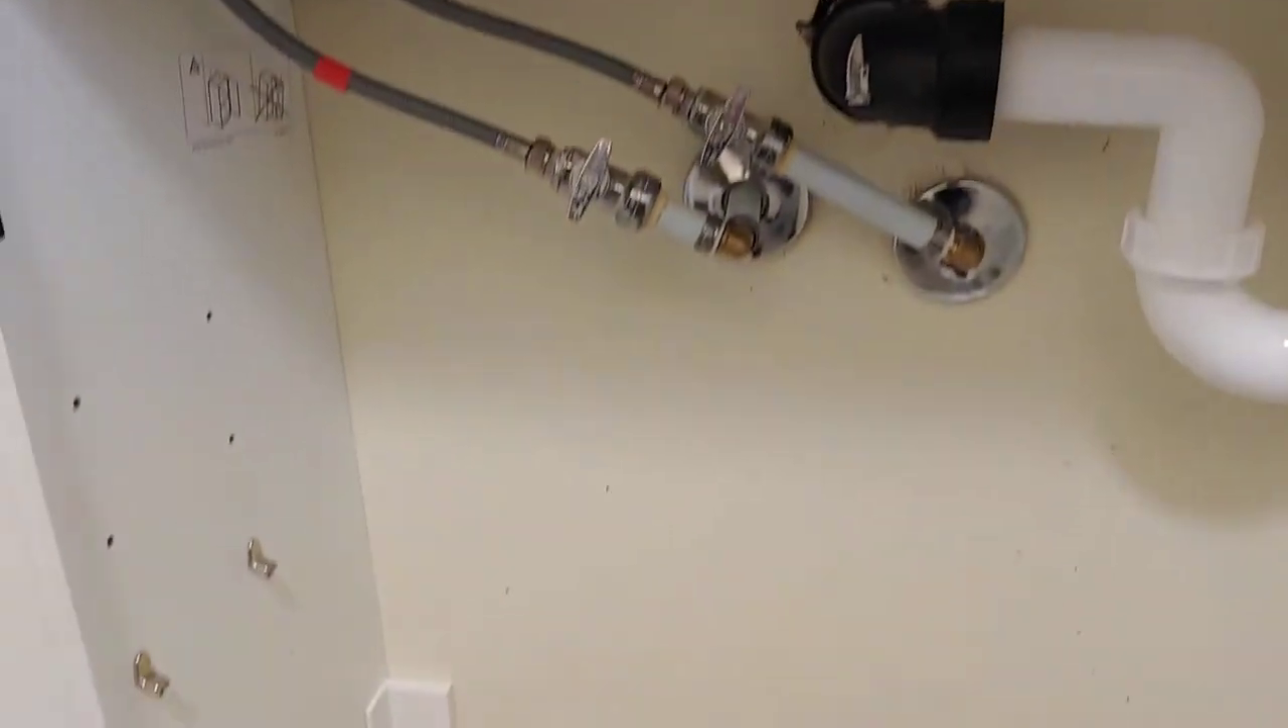And I do have a shelf that goes in here. It's just not installed yet.